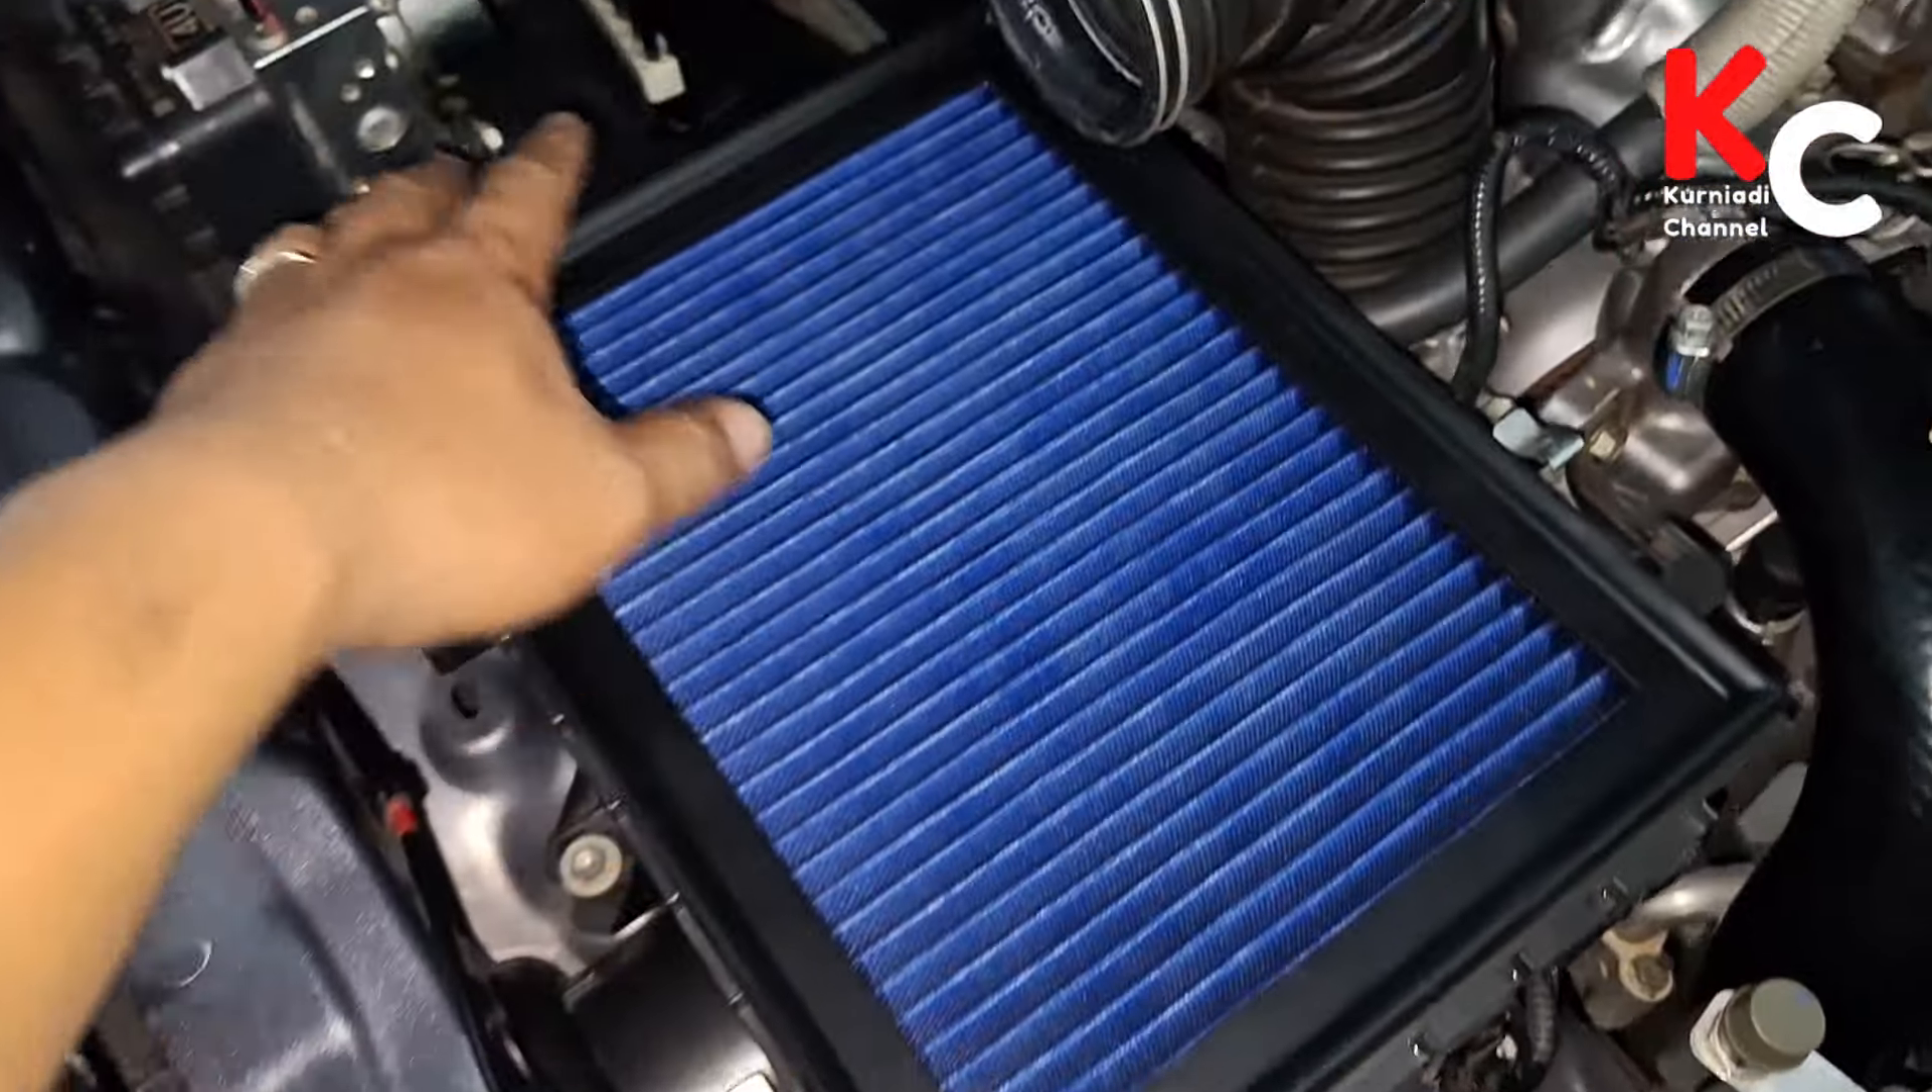Ini boxnya yang bawah sudah saya pasang ya sudah saya pasang dan filternya sudah saya pasang juga.